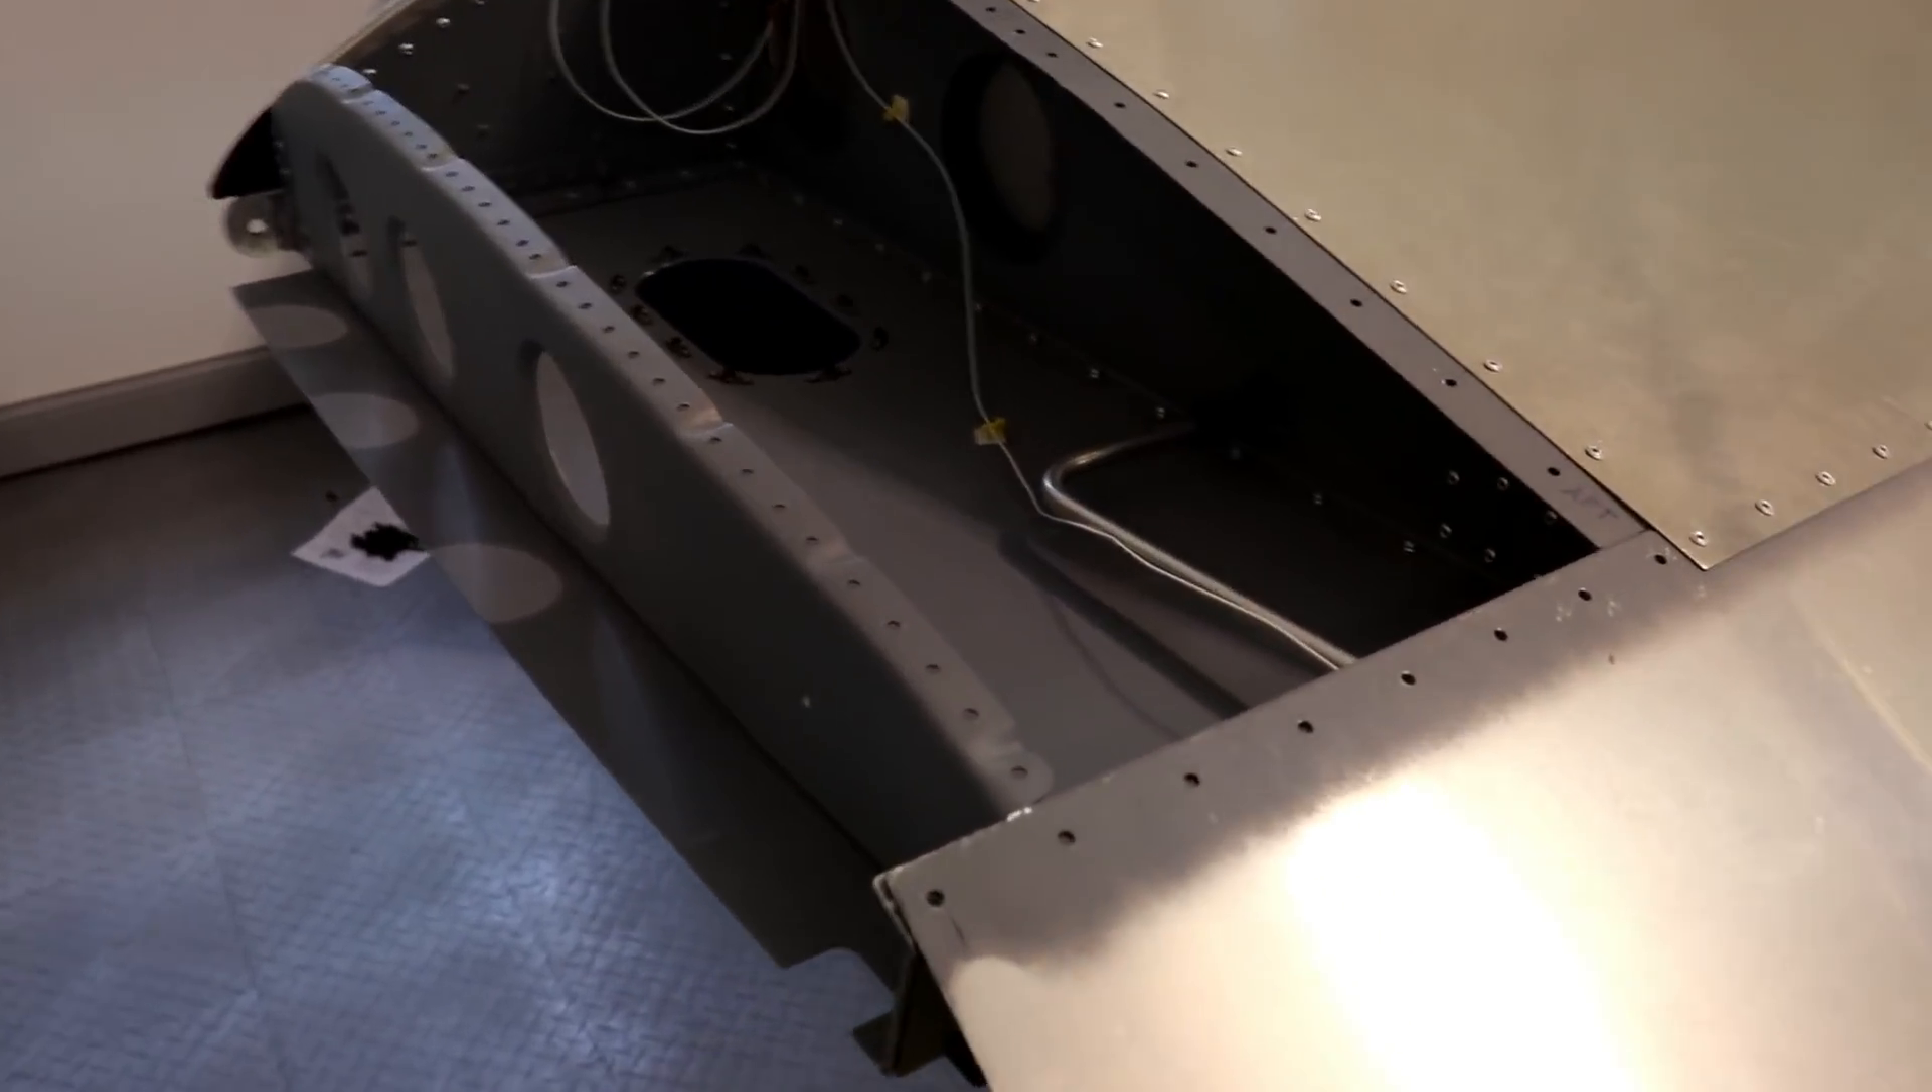This wing here is mostly done. But I have not riveted on this inboard skin yet.